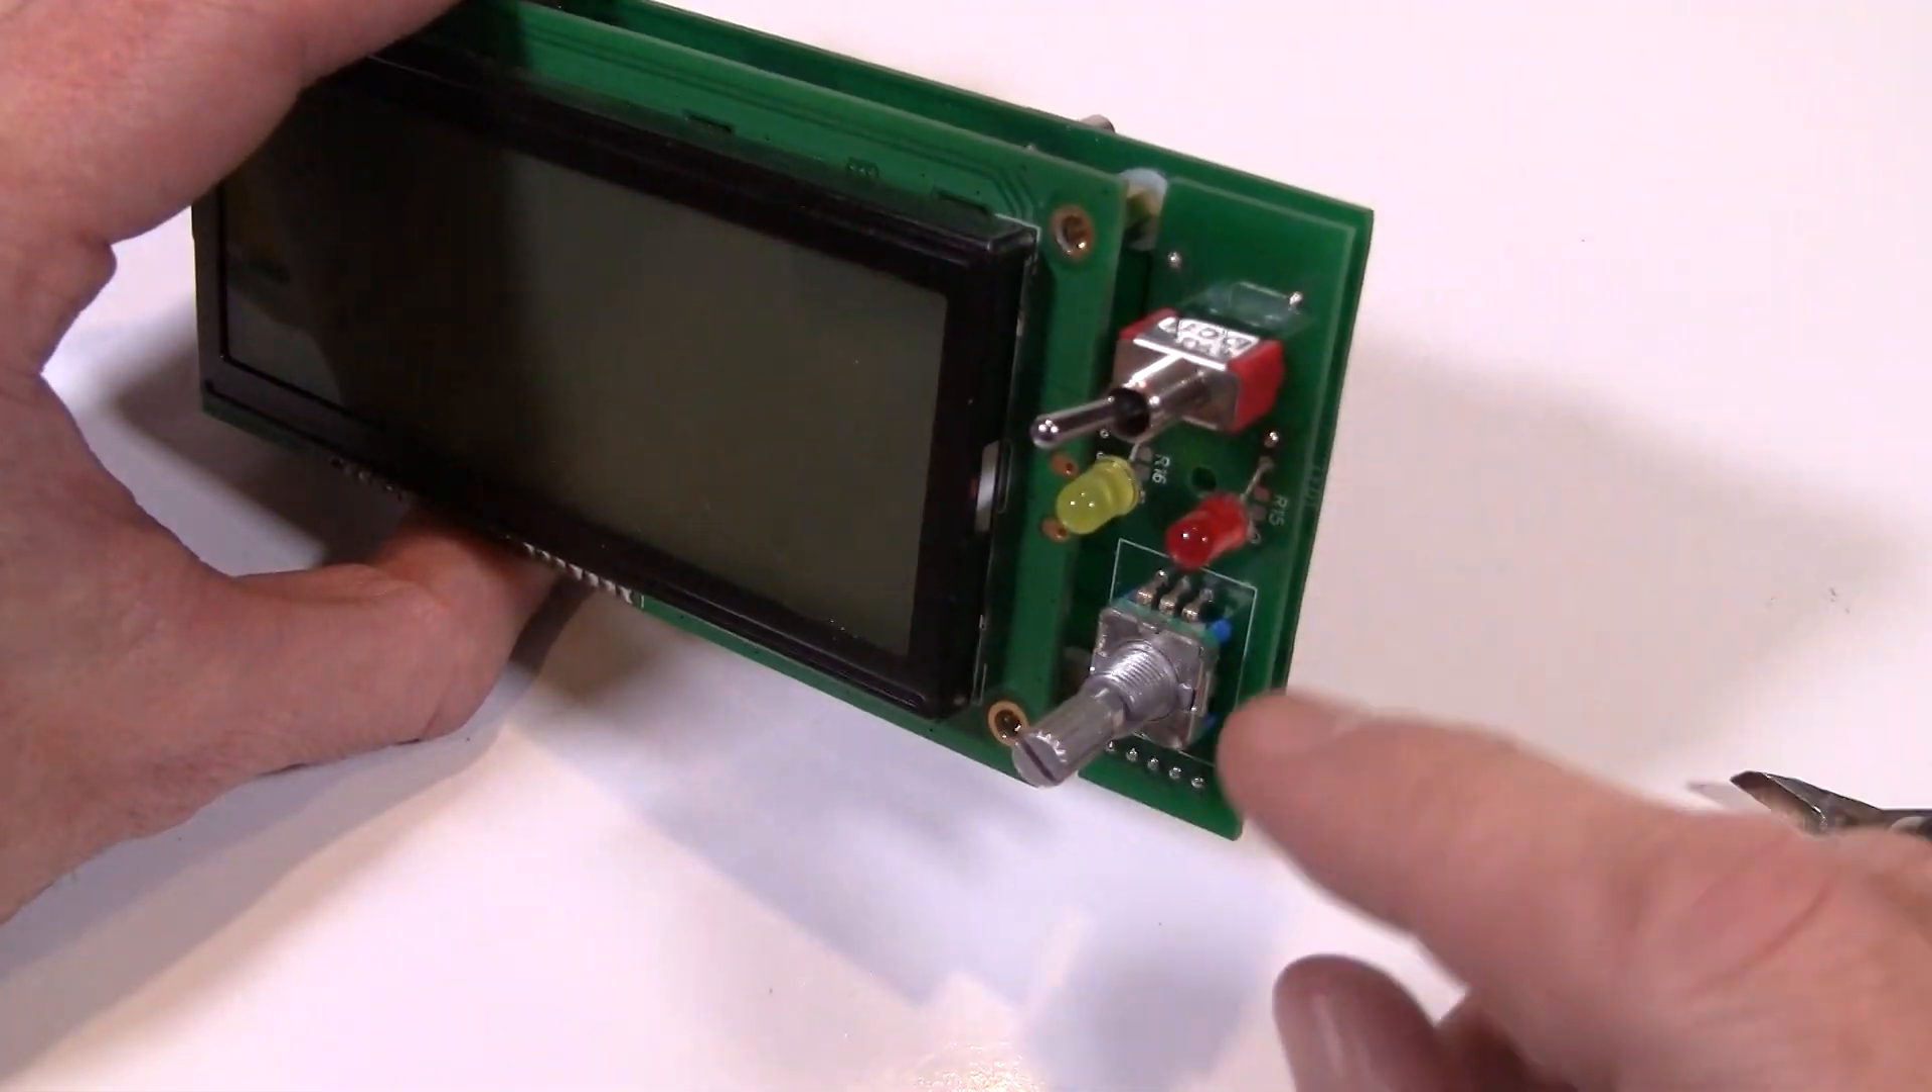This display board has optional LEDs and toggle switch installed.